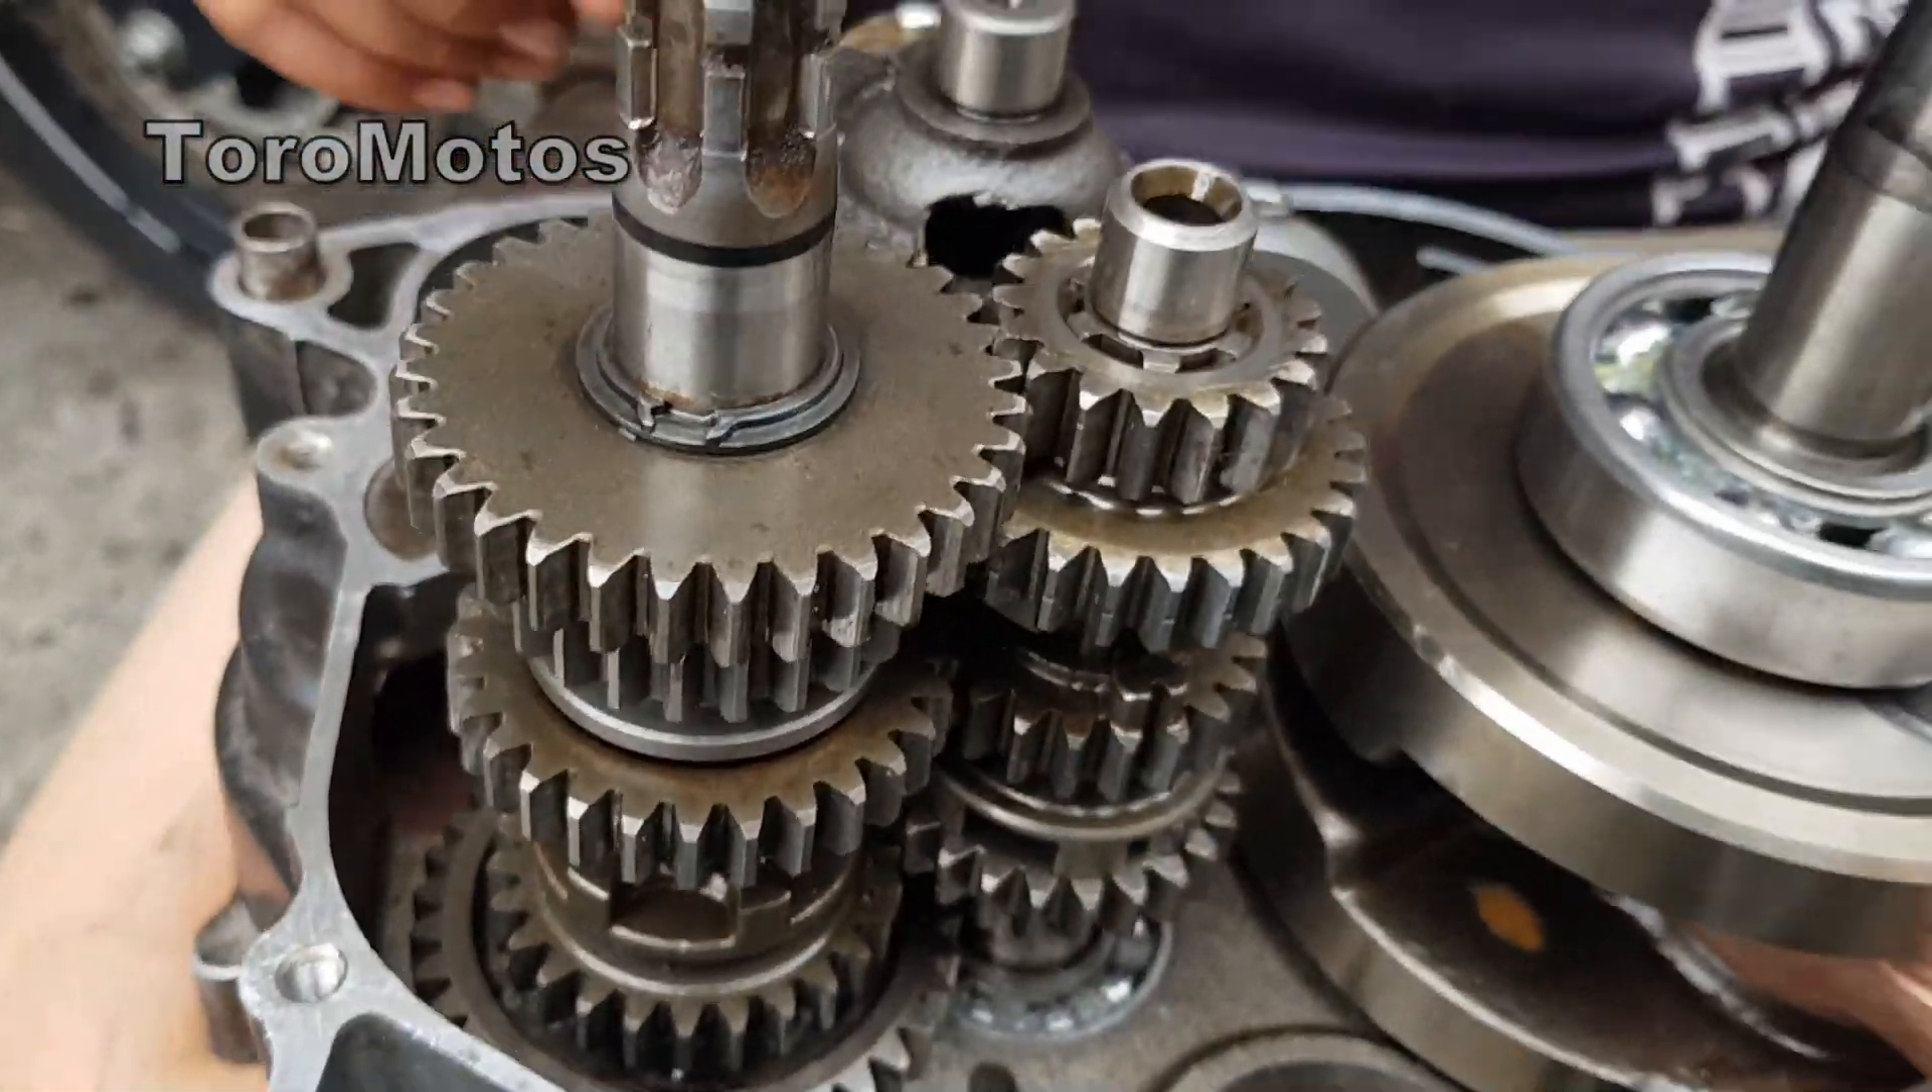Y tenemos ya todos los piñones acoplados entre sí y los ejes los insertamos en las balineras.